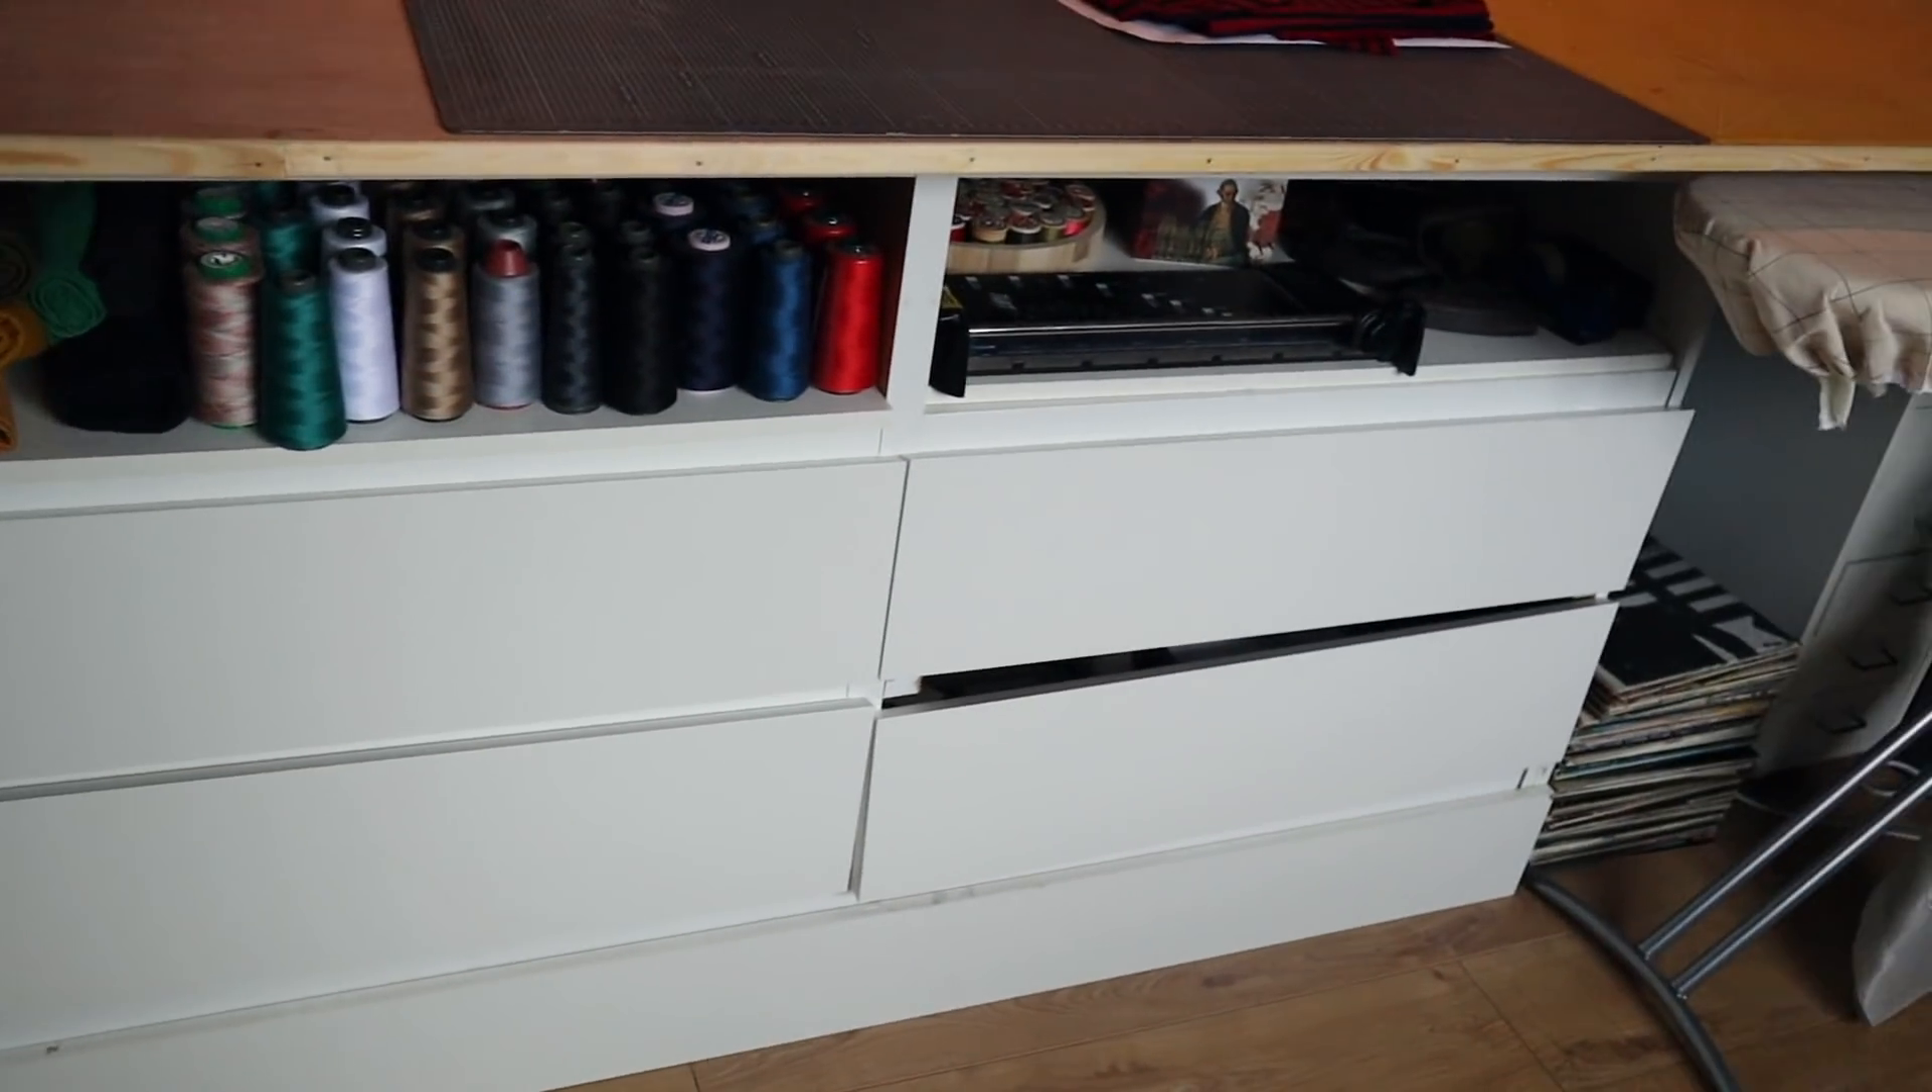Down here I've got the same drawer unit including the one that doesn't quite fit.